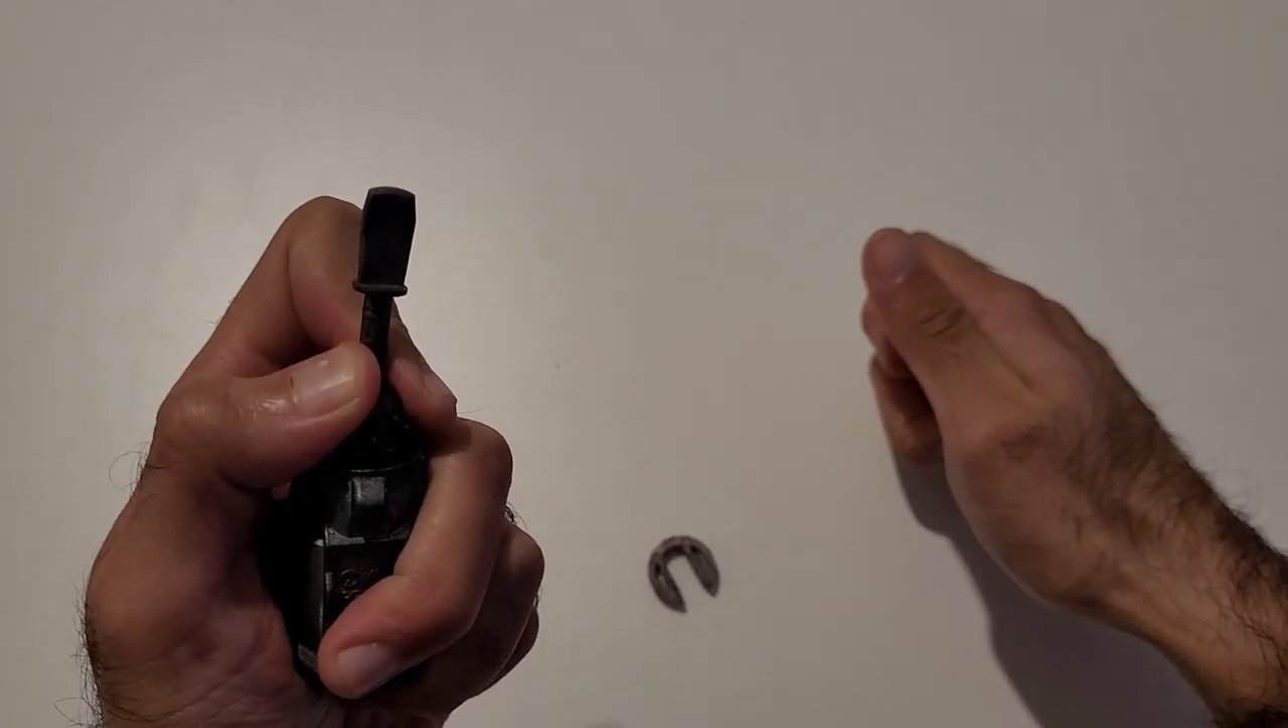Yep so if you just push down there and then slide the little clip up, try and wiggle it as you slide it up, there you go the clip is now out.